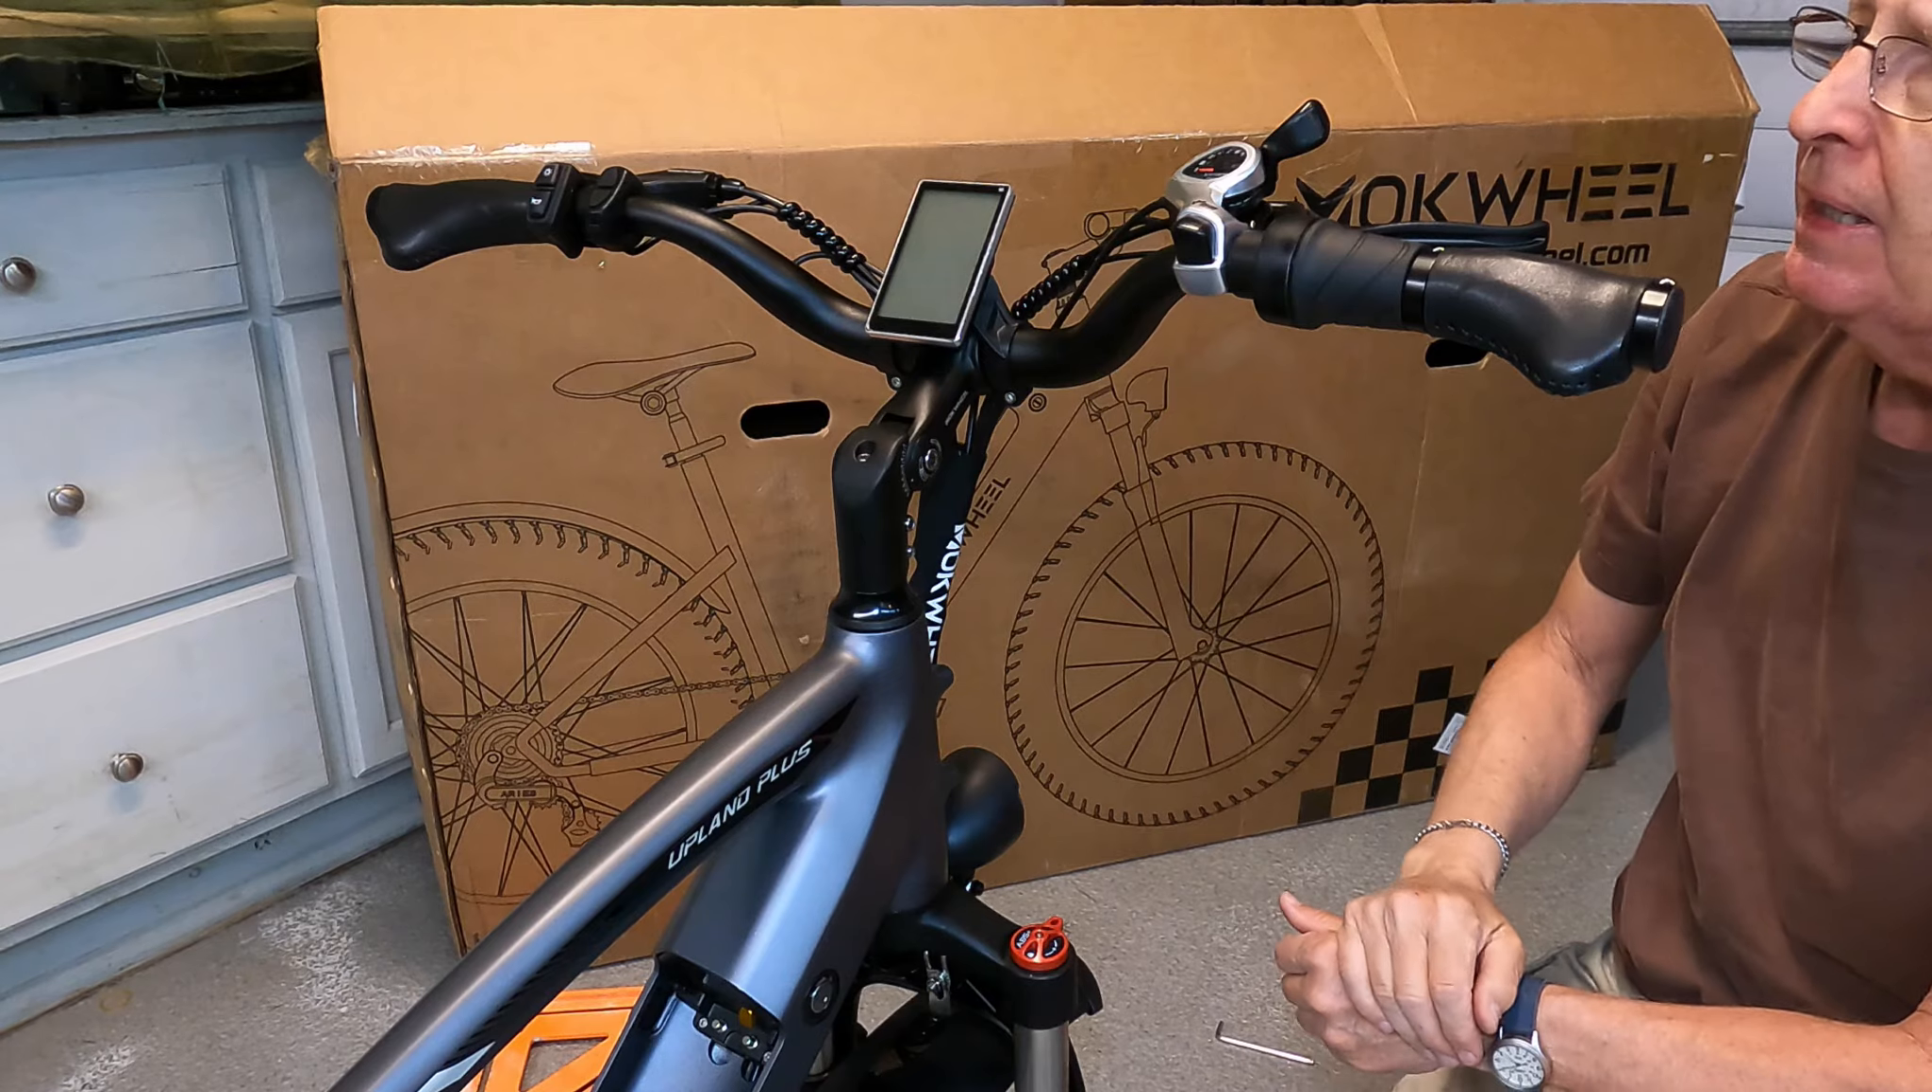As it comes from the factory the shifter sticks up a little bit.